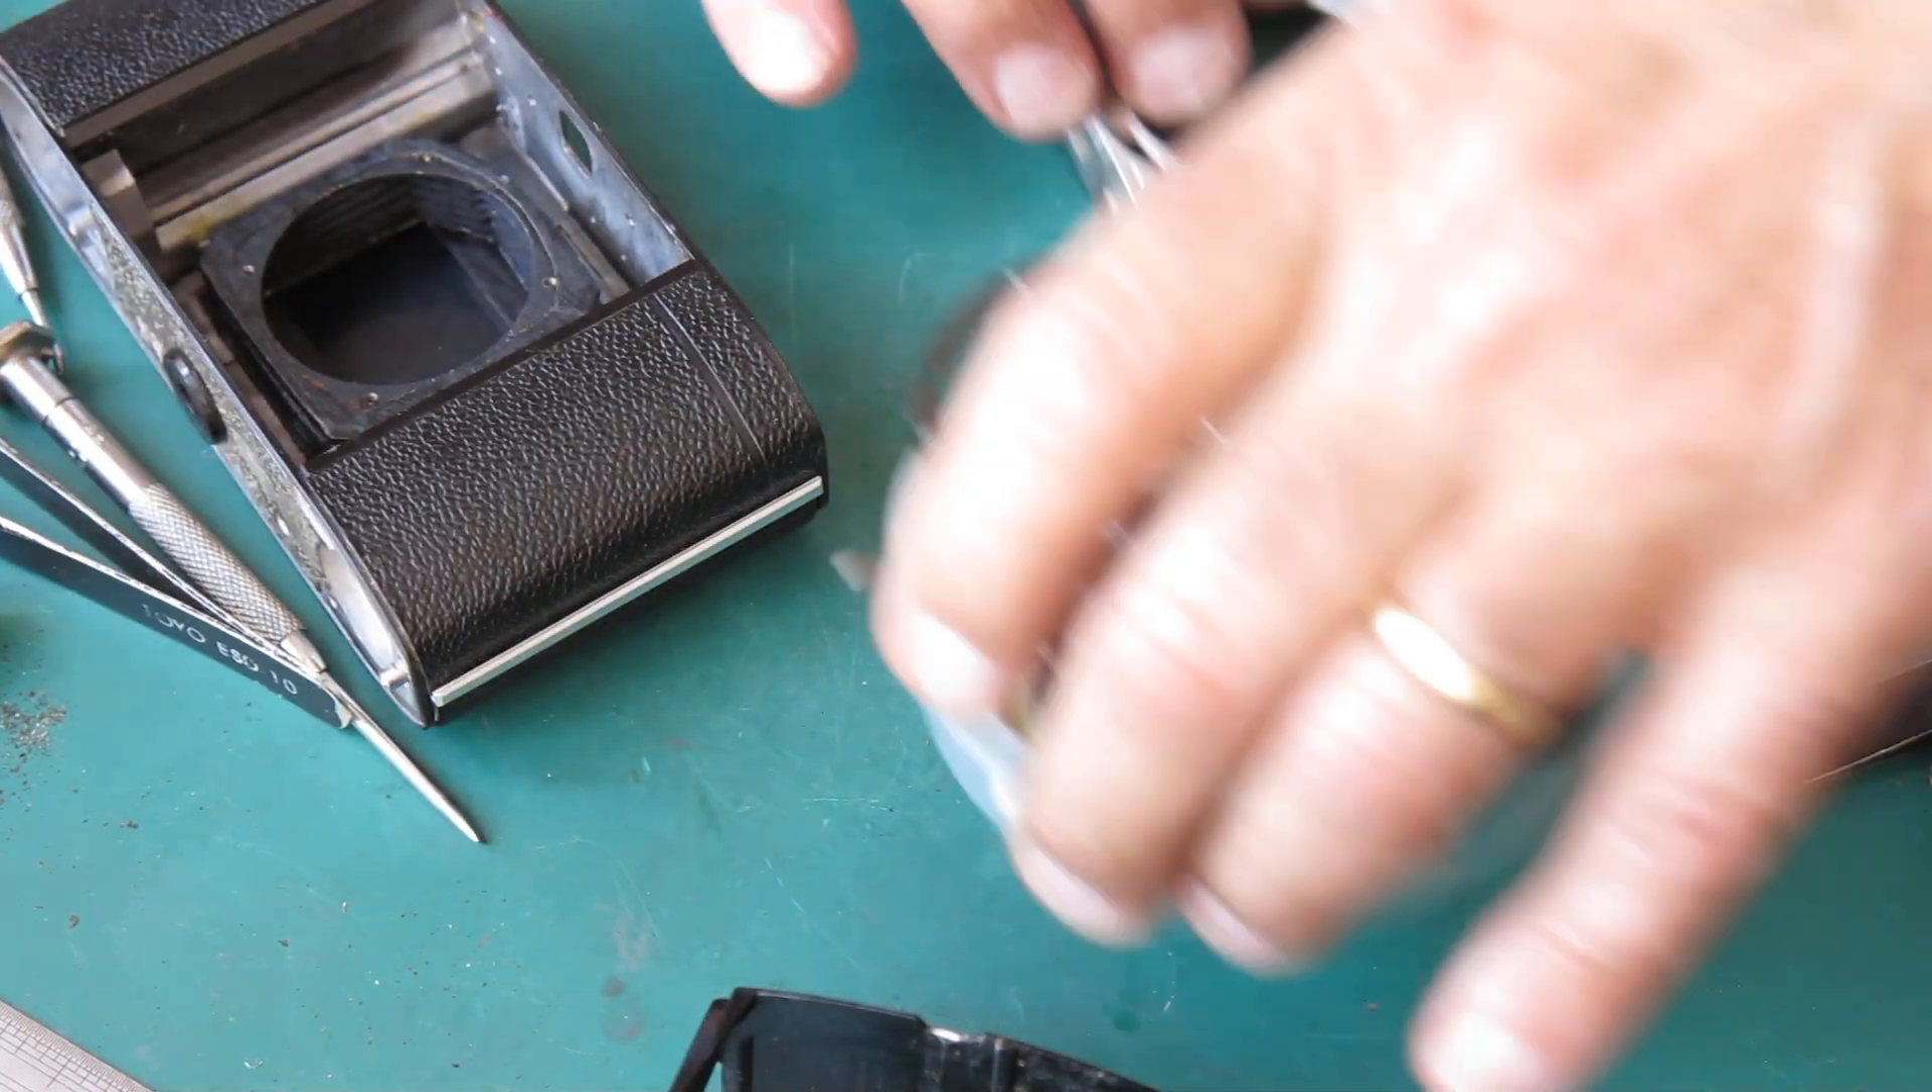That's my camera body all stripped down there.